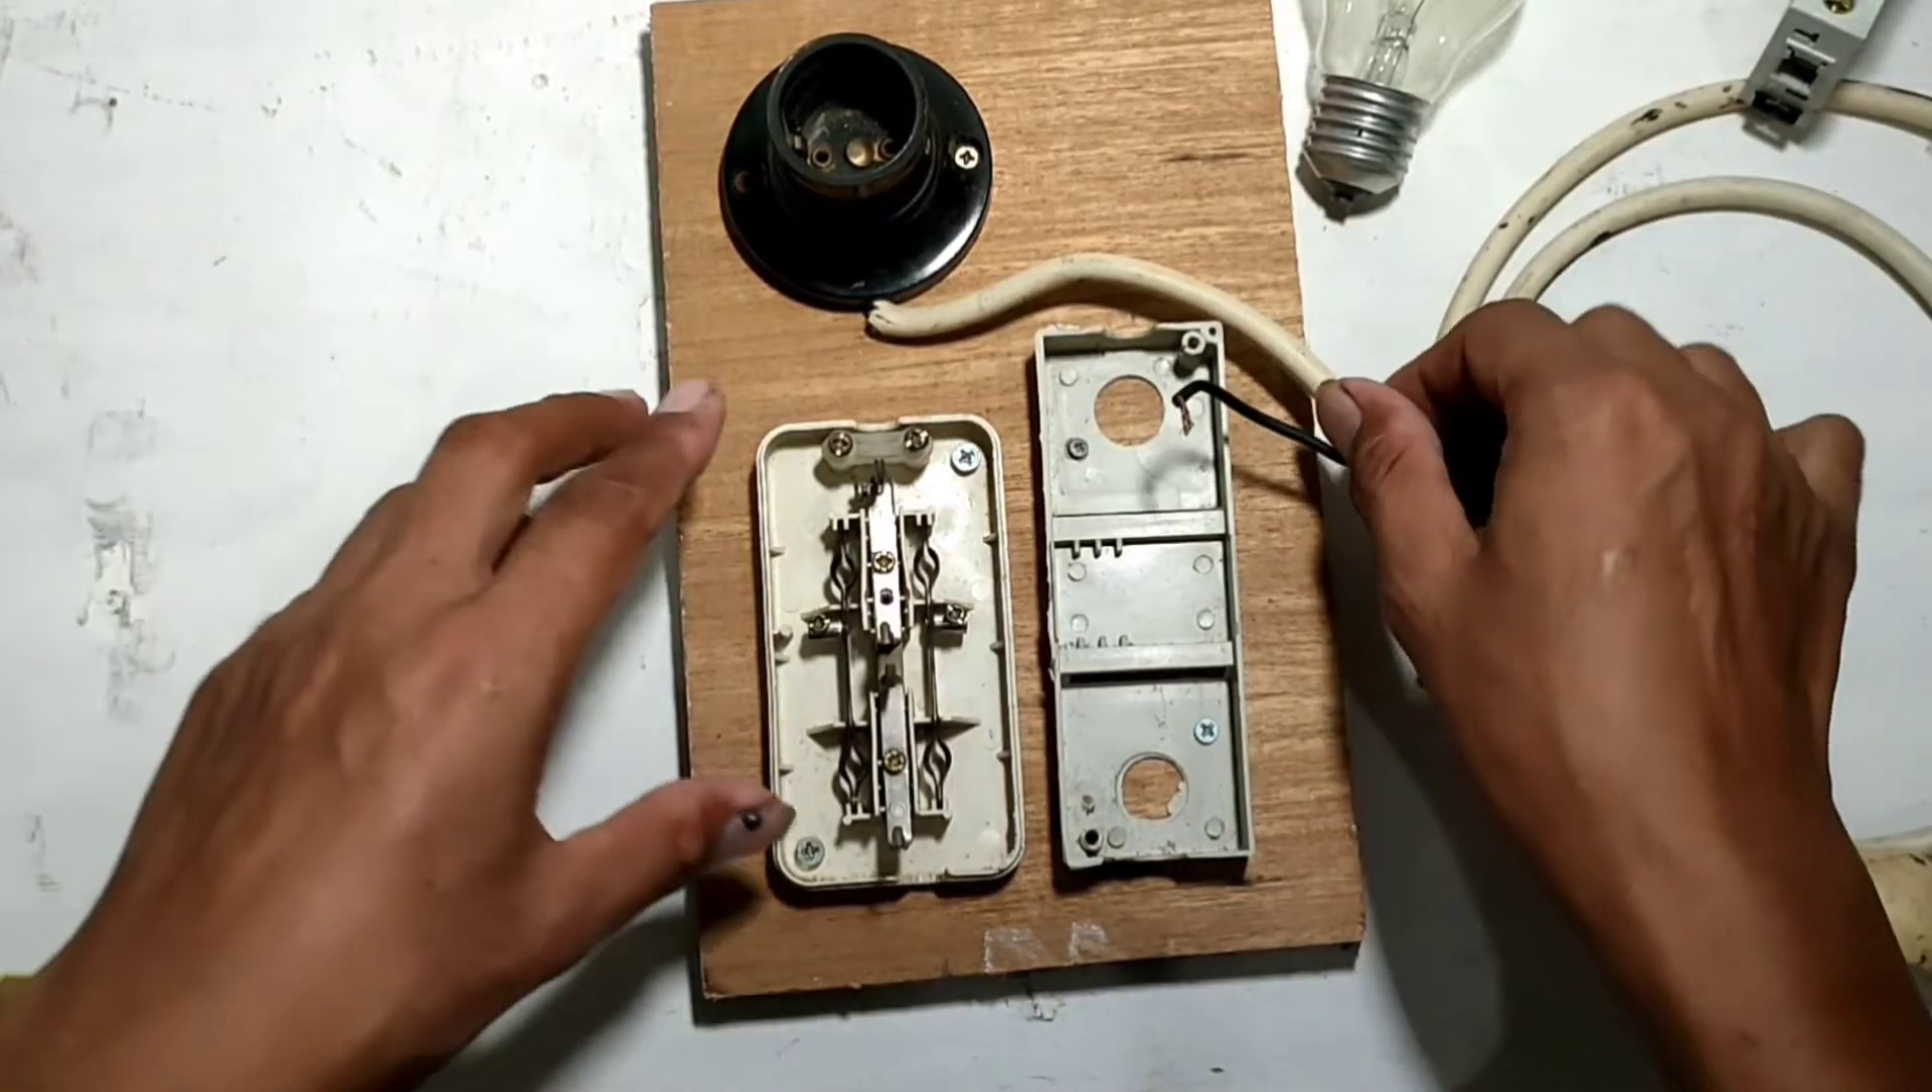Untuk tempat-tempatnya sudah saya pasang semuanya dari mulai fitting ini sudah saya sekrup ya.